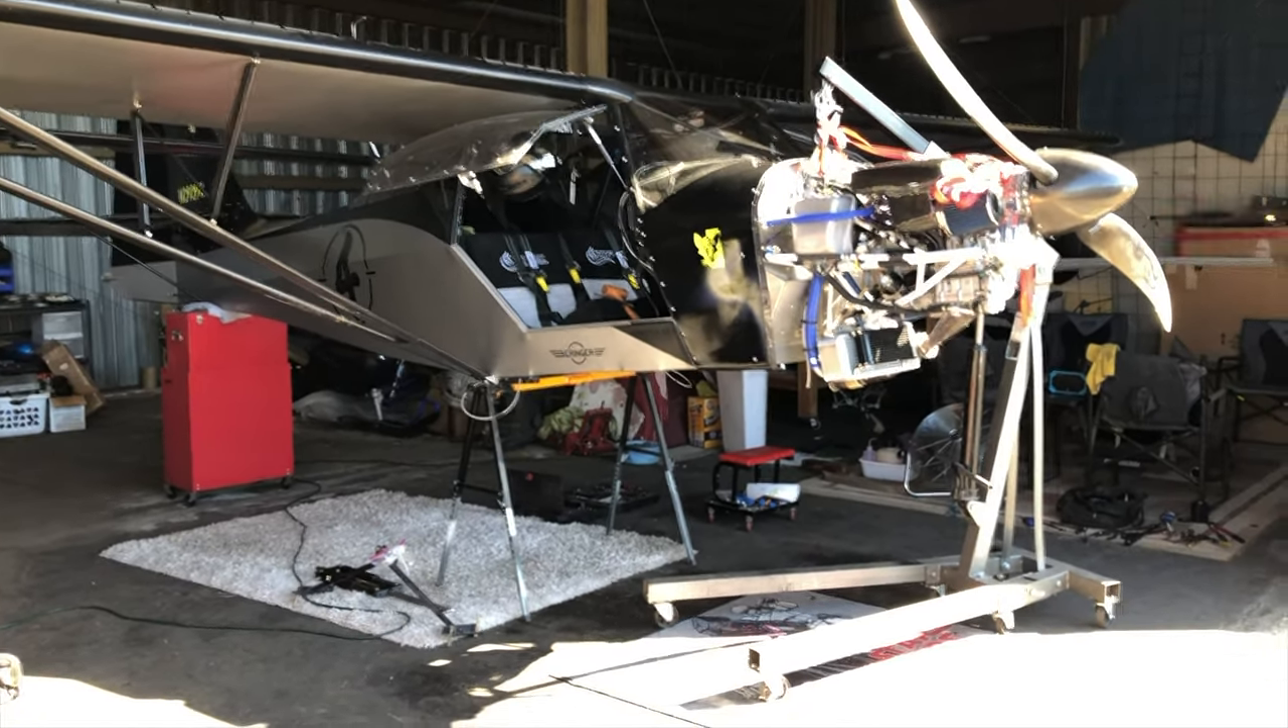So the airplane's jacked up and gearless at the moment.